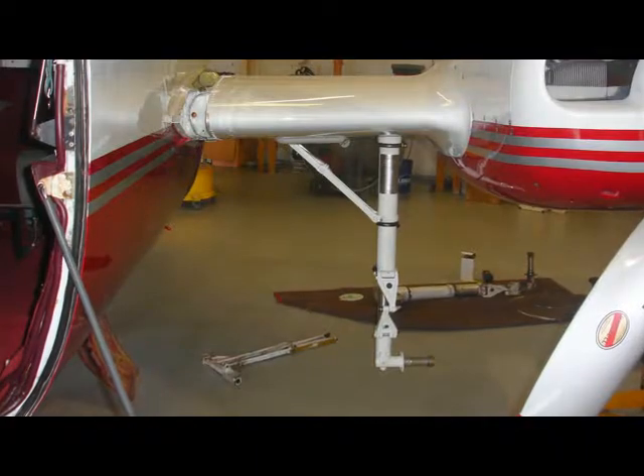The left main gear has been now fitted to the airframe and the drag brace fitted.